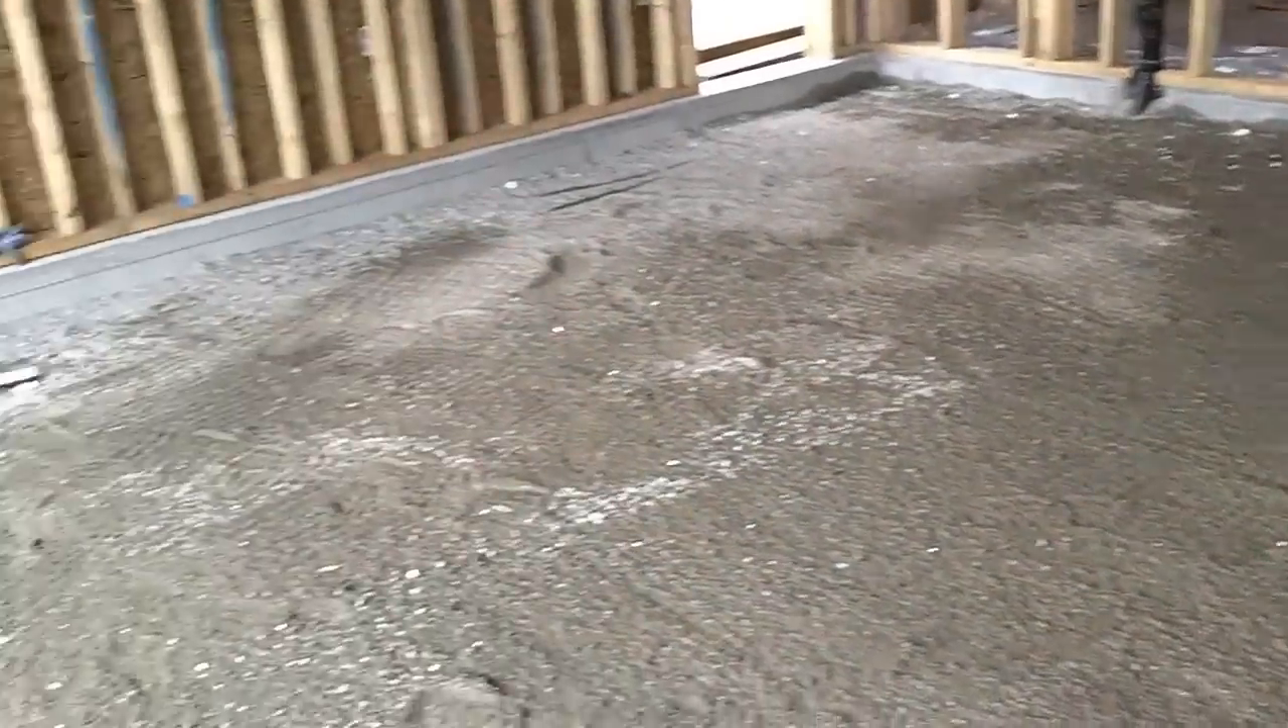We actually still need to put some poly down on our garage slab here.